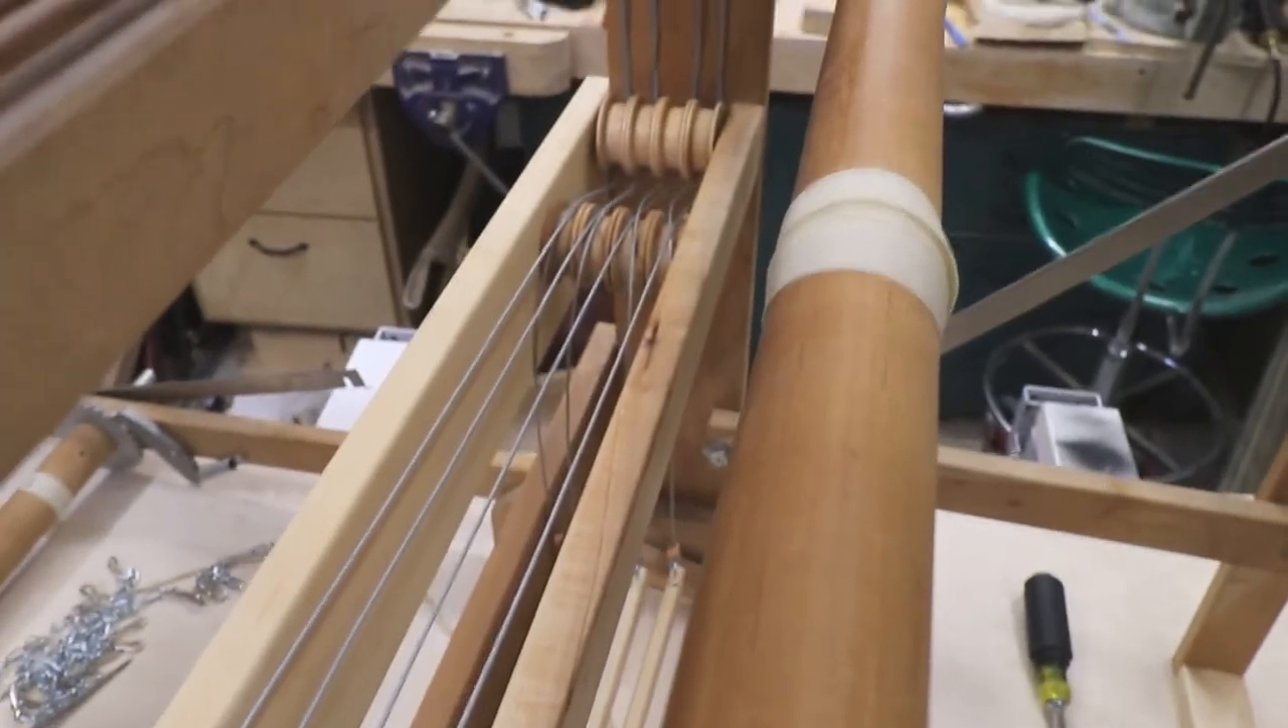Here's the harnesses, harness cables in place along the pulleys, the new pulleys we put in.